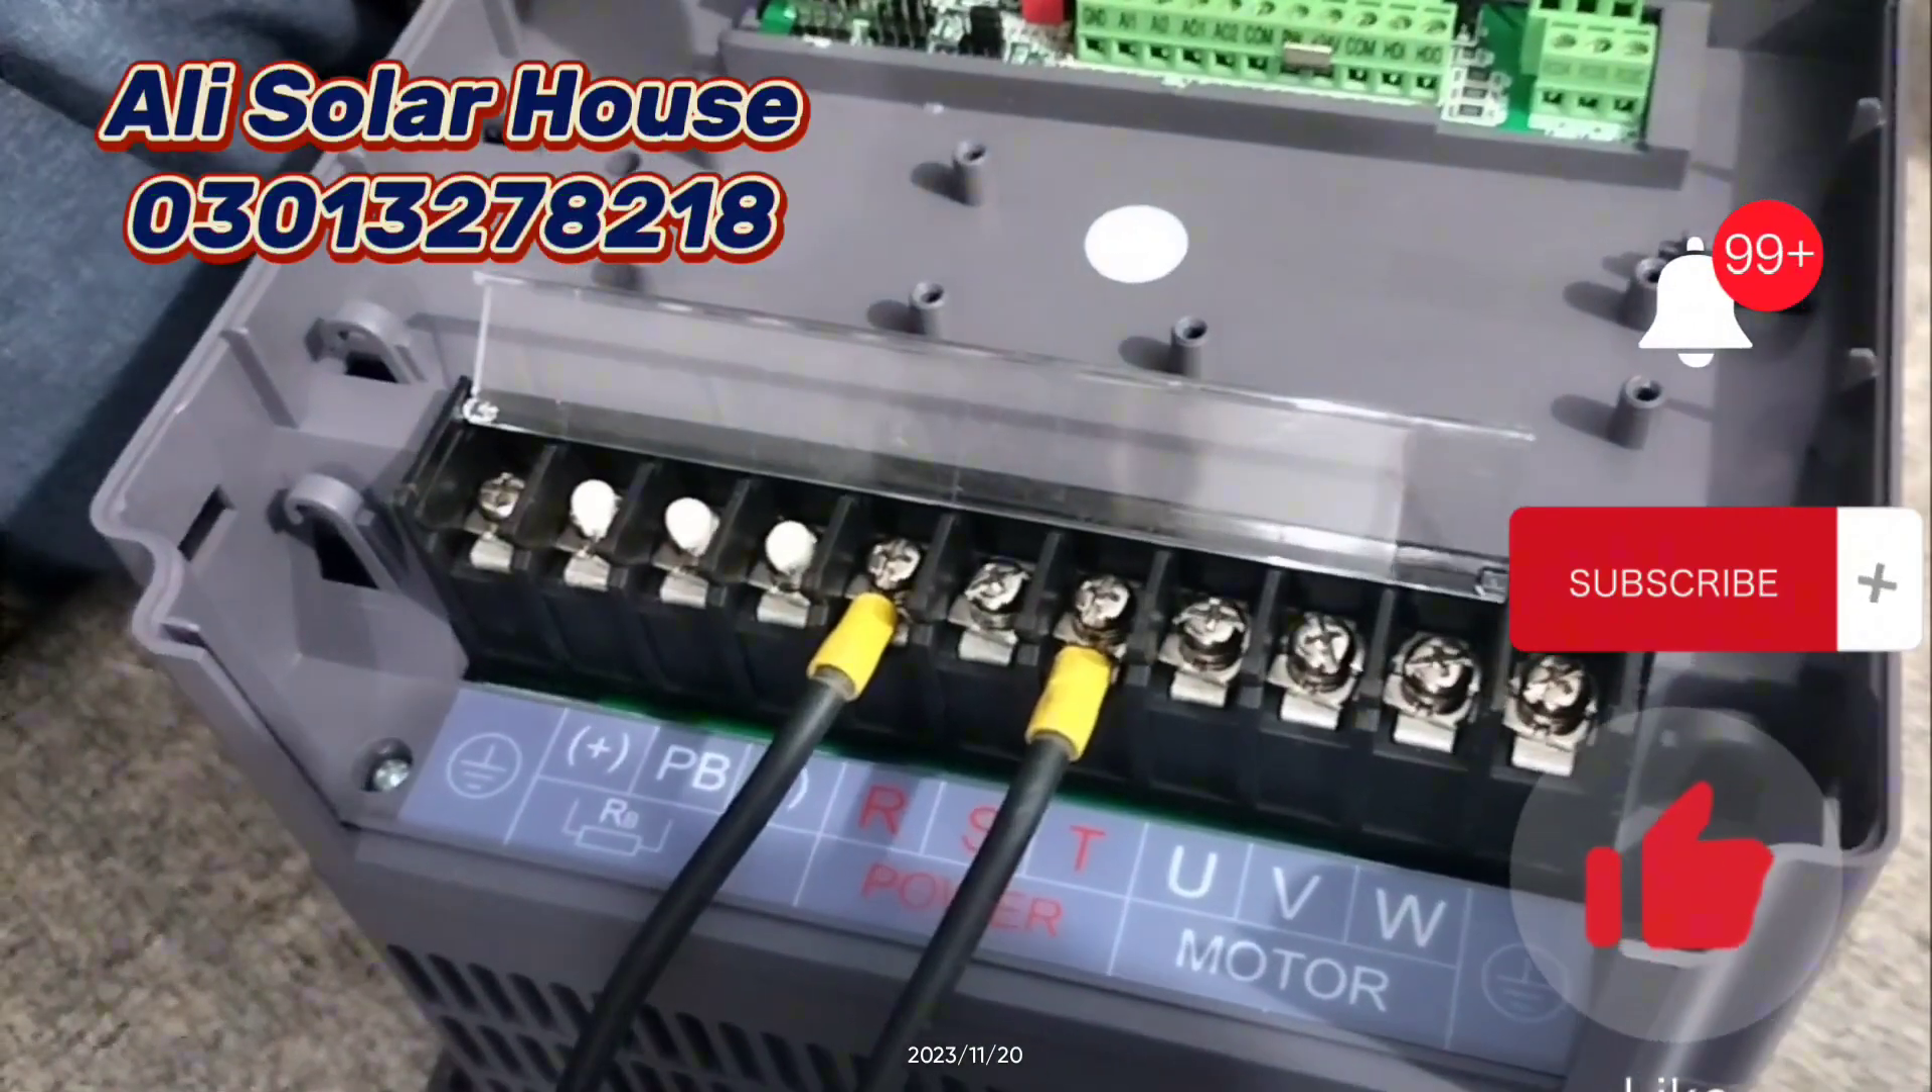یہ سولر کے دو تاریں جو ہیں وہ ہم نے لگا دی ہیں۔